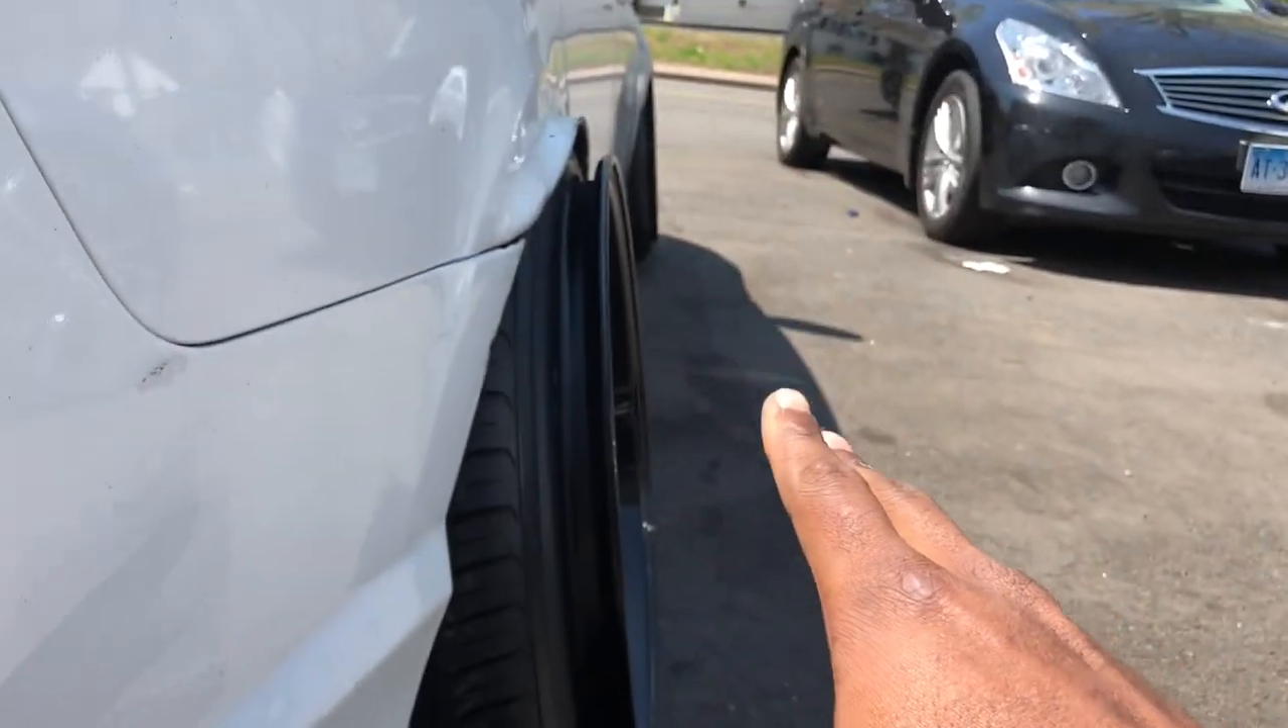The camber is not matching up with the fender so it's supposed to sit flush like that but instead it goes all the way up it don't line up with the body of the car.